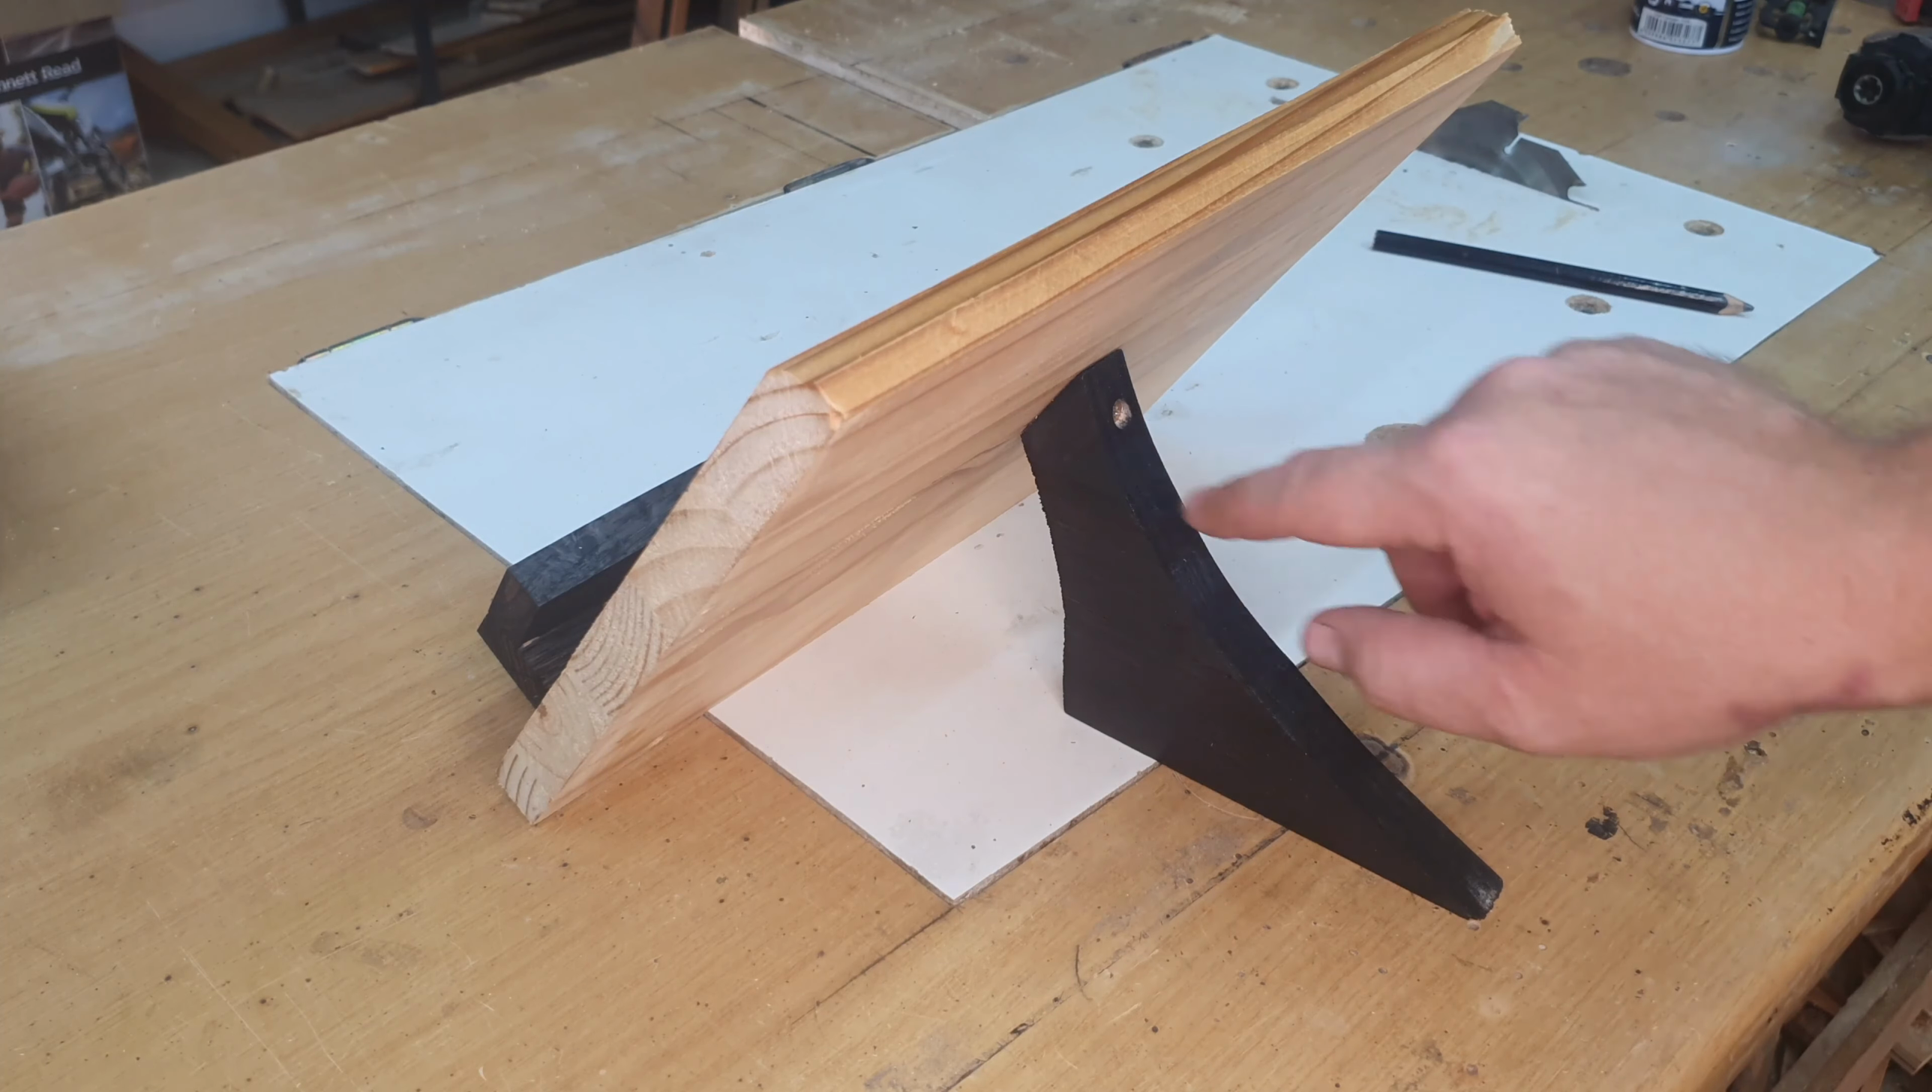You can see the foot piece from the back where I've attached it to the screw and some wood glue of course.